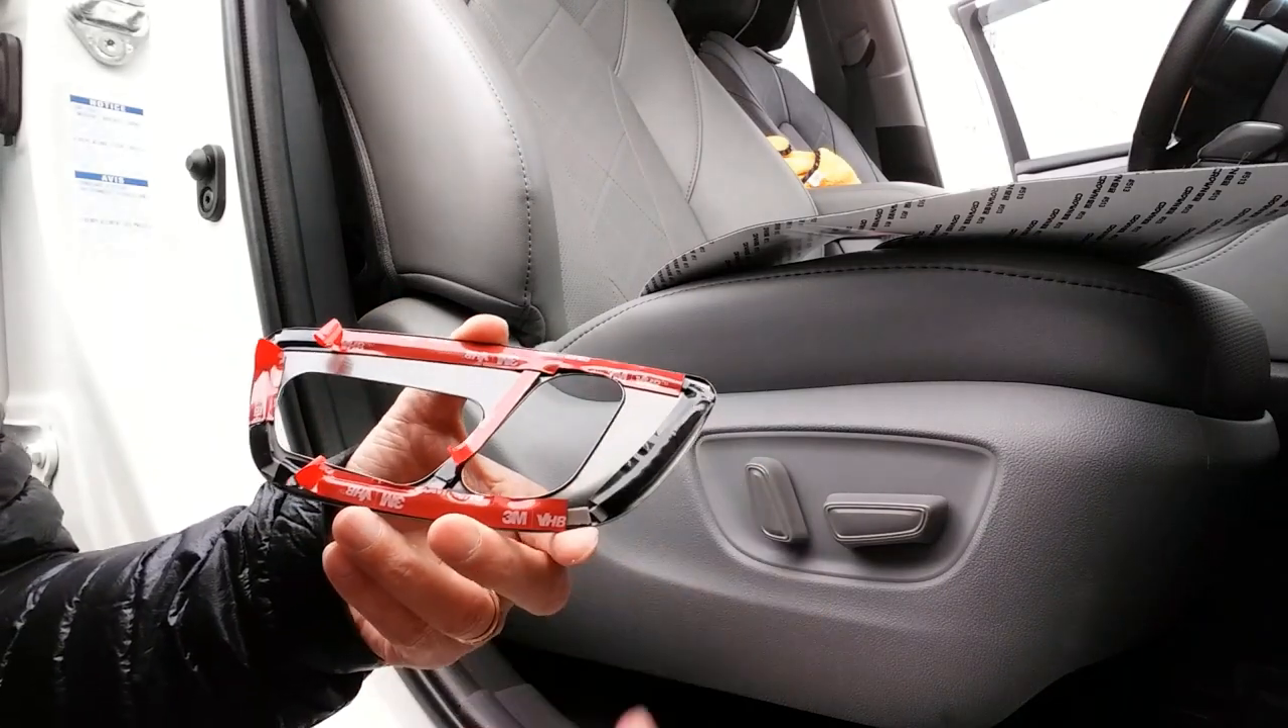Here is what it looks like with the branded 3m tape applied over the existing double-sided tape.